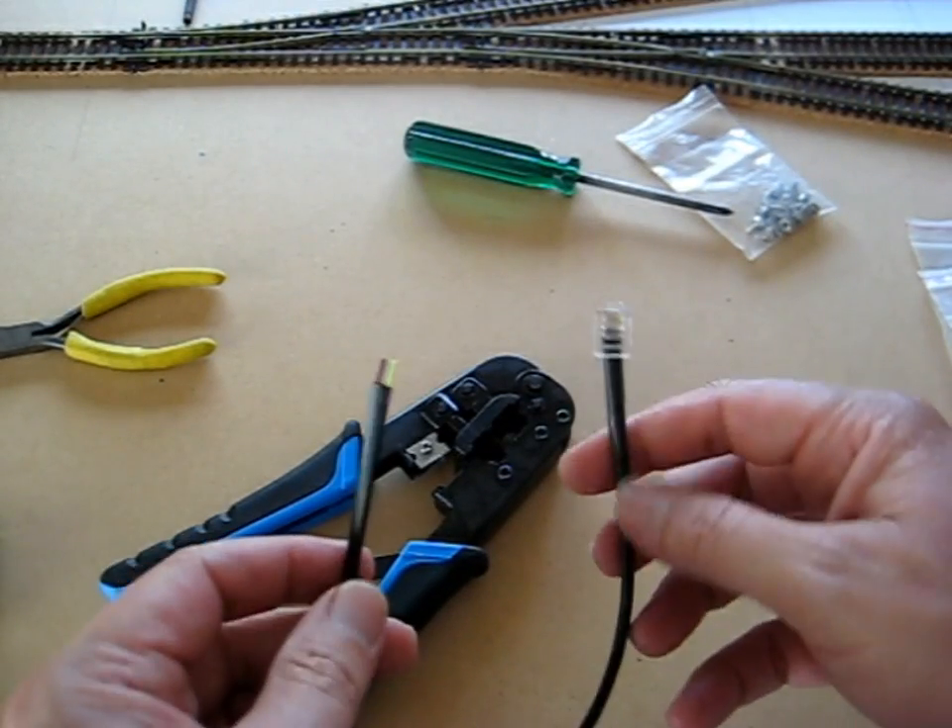Now I've cut the cable to length and all I need to do now is put the plug on to this end.